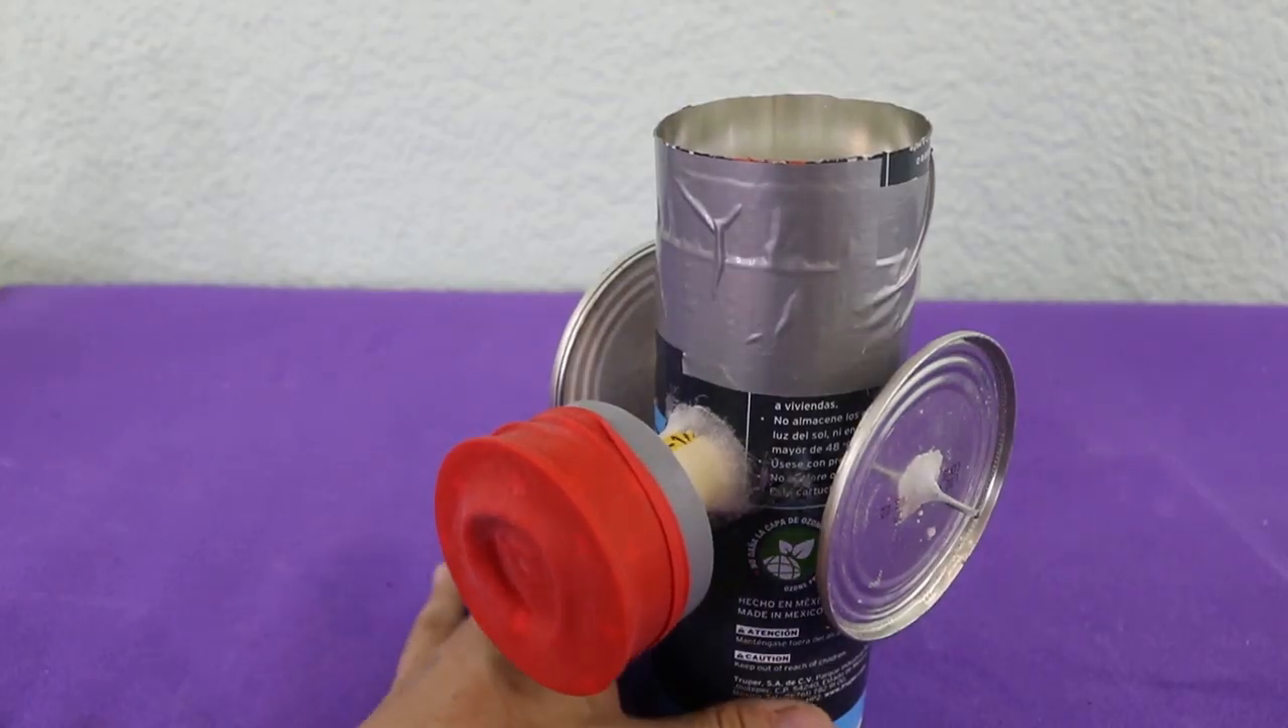I used duct tape in order to seal the two parts of the engine.